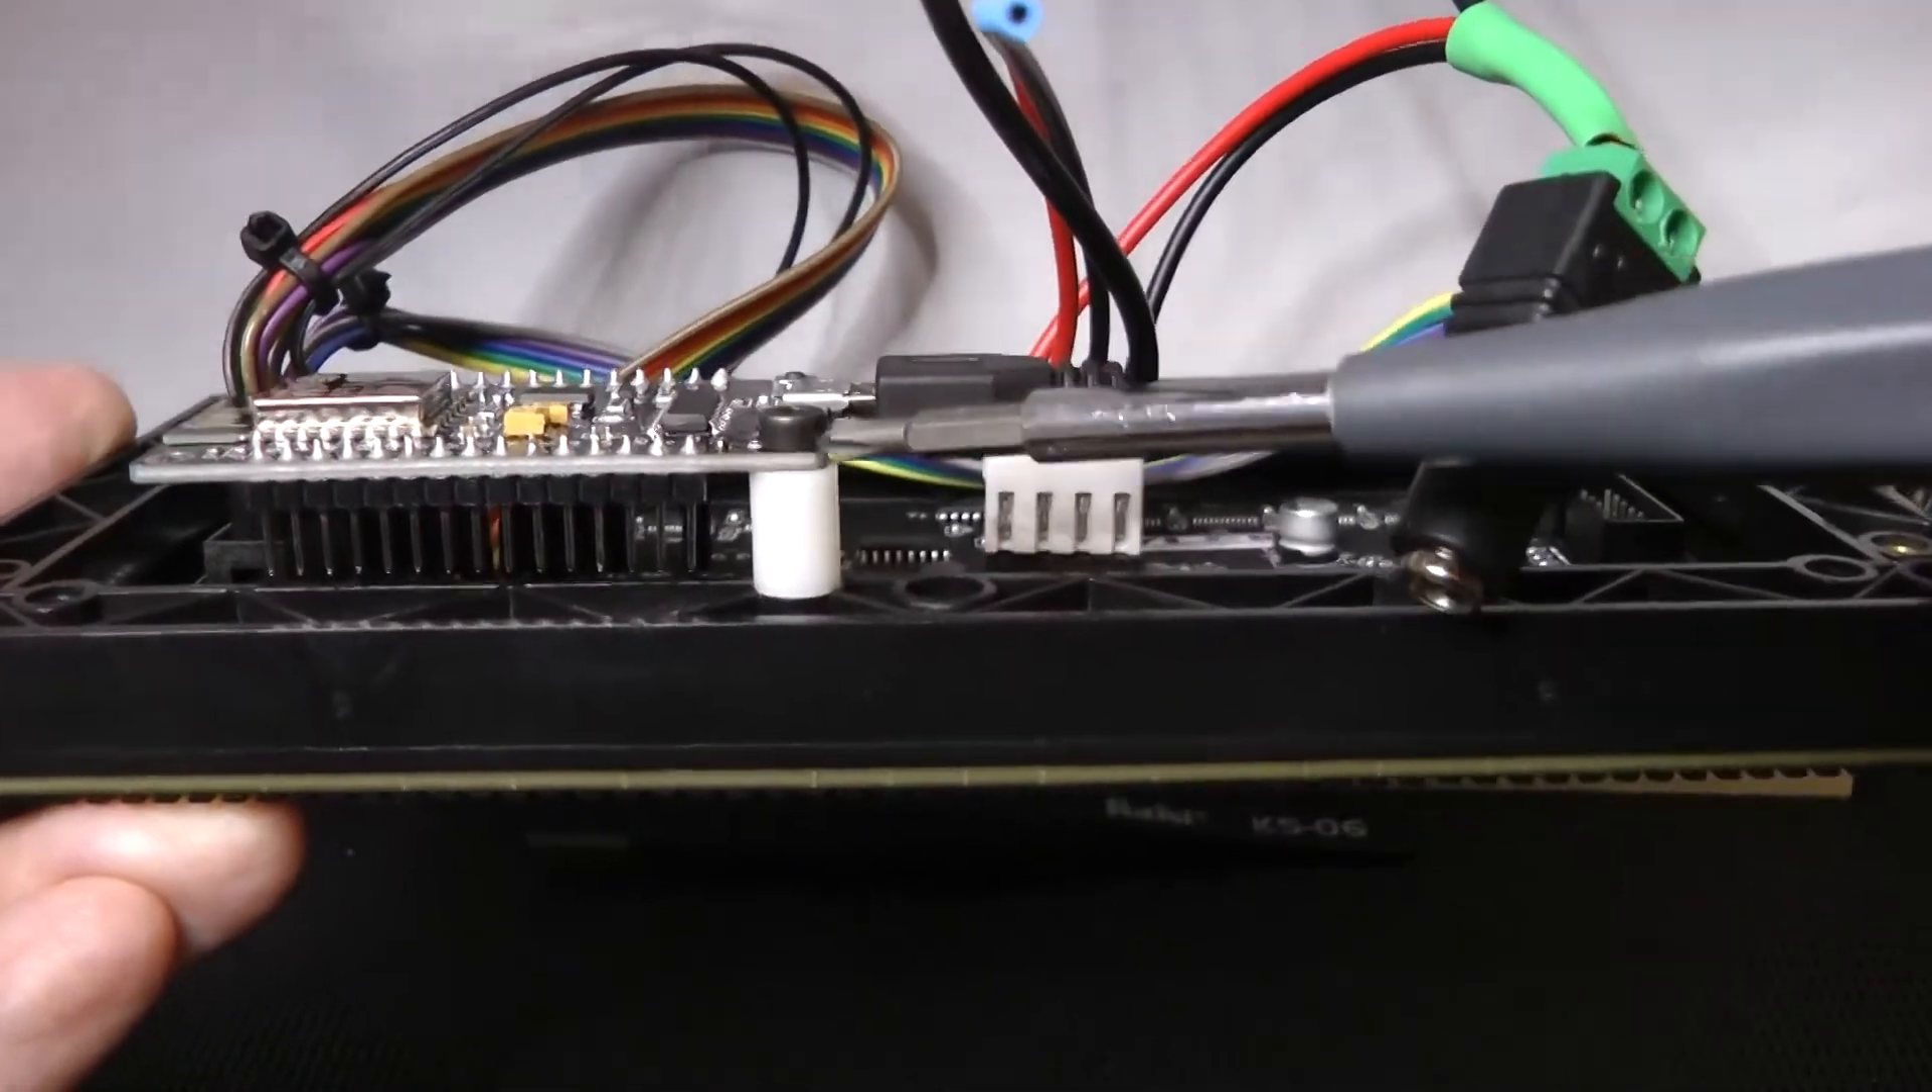I found a spacer in my junk box, and I mounted it just with one screw.